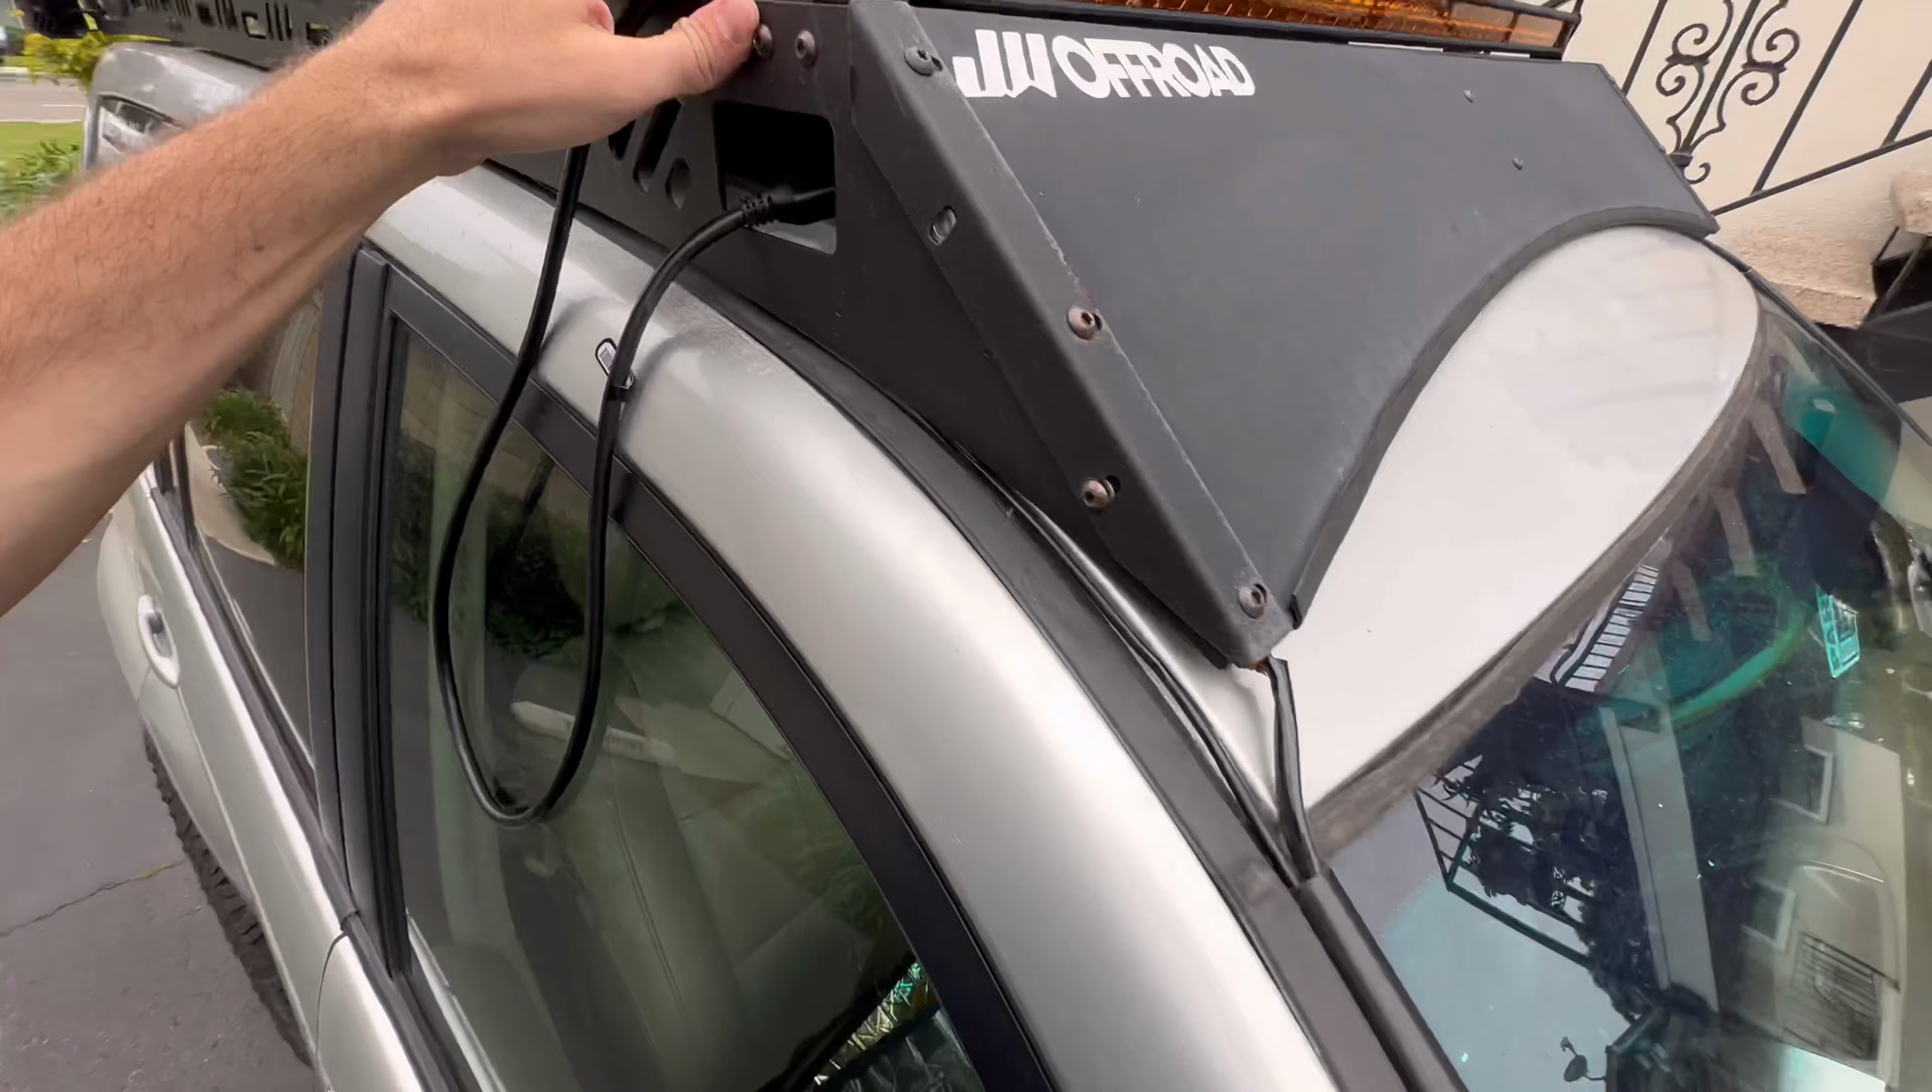All I have left to do is to basically hide this wiring behind the roof rack and zip tie it down.